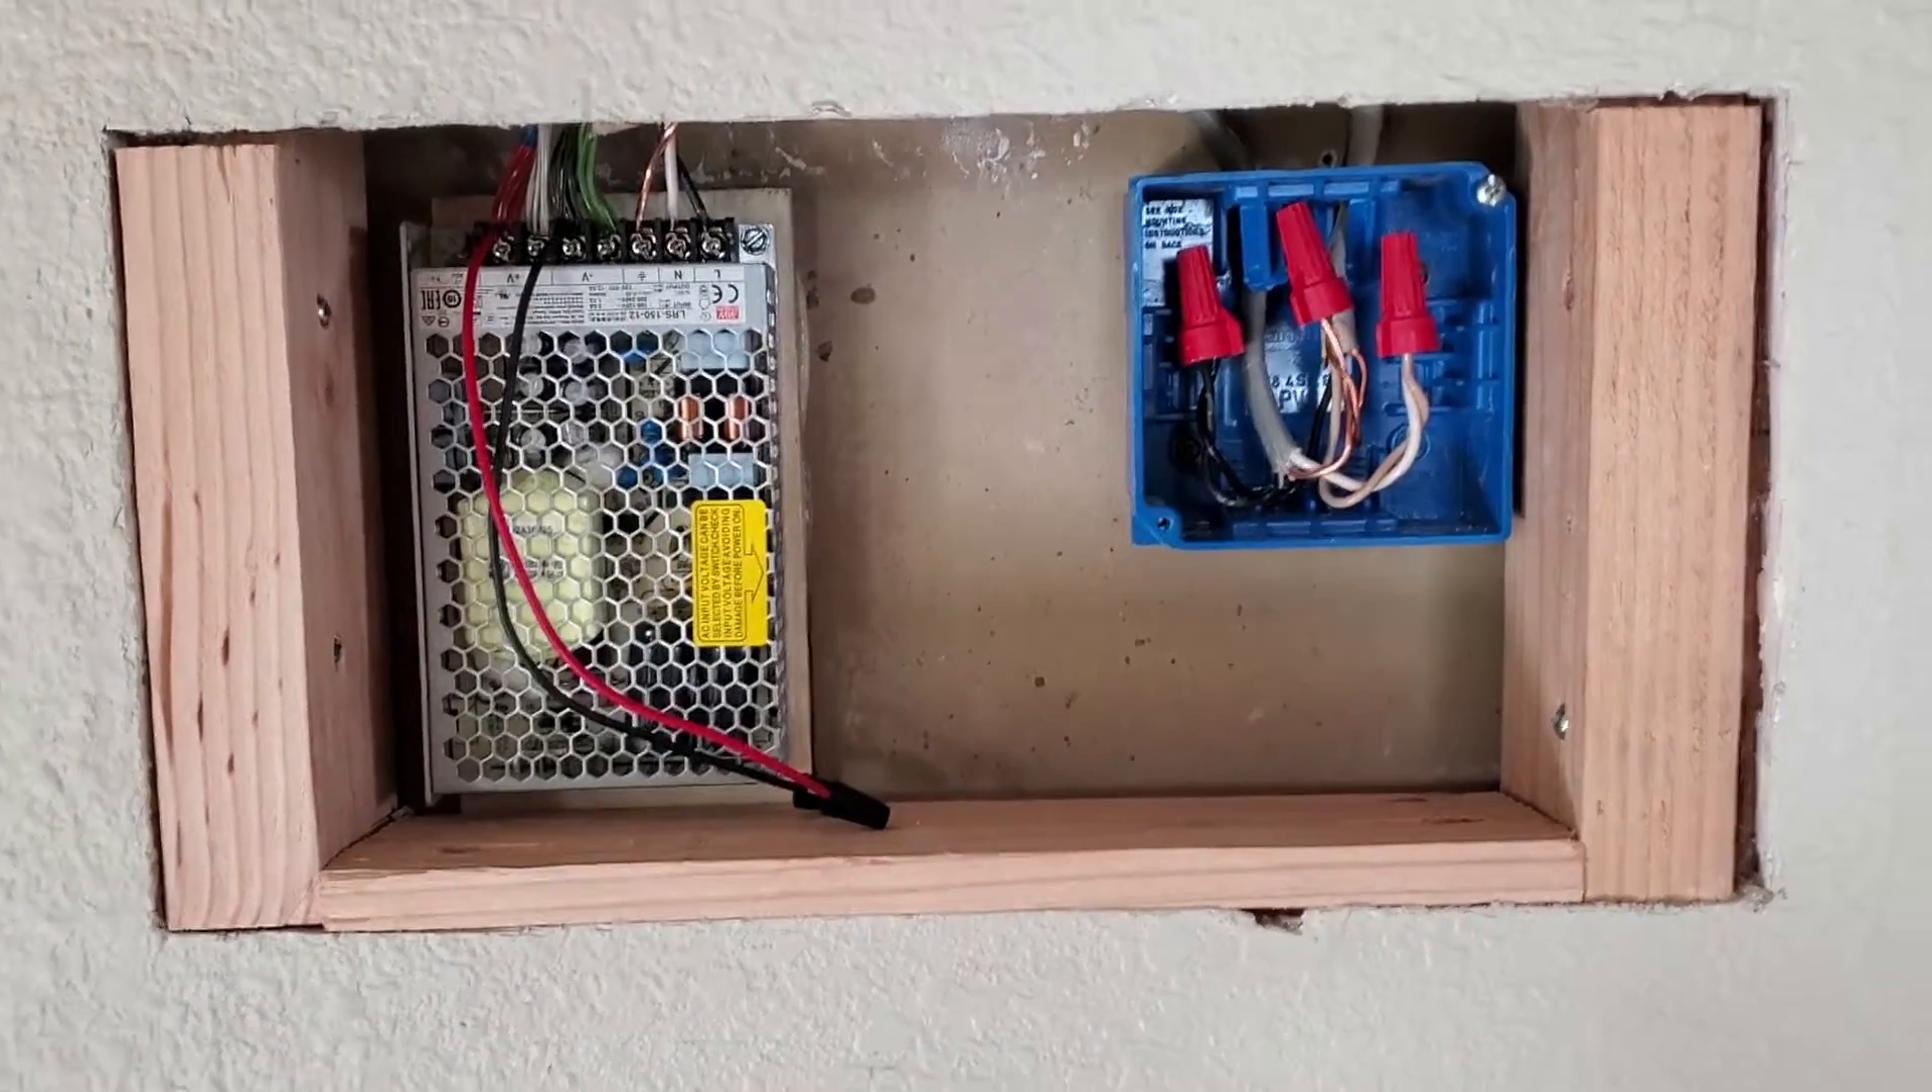I've installed a 12 volt power supply and I think I mentioned that in my case this is actually going to provide a power distribution to what were the former wall intercom stations.